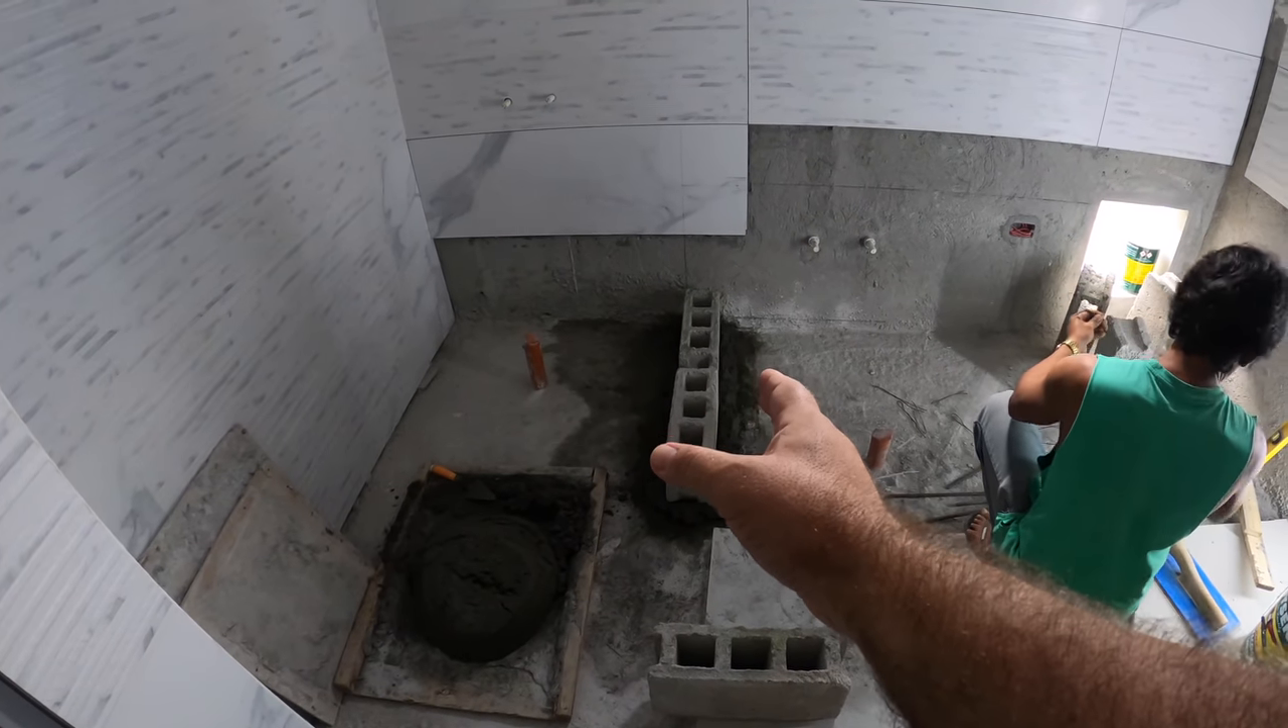And we're starting to put in the divider between the stand-up shower and the Whirlpool tub.